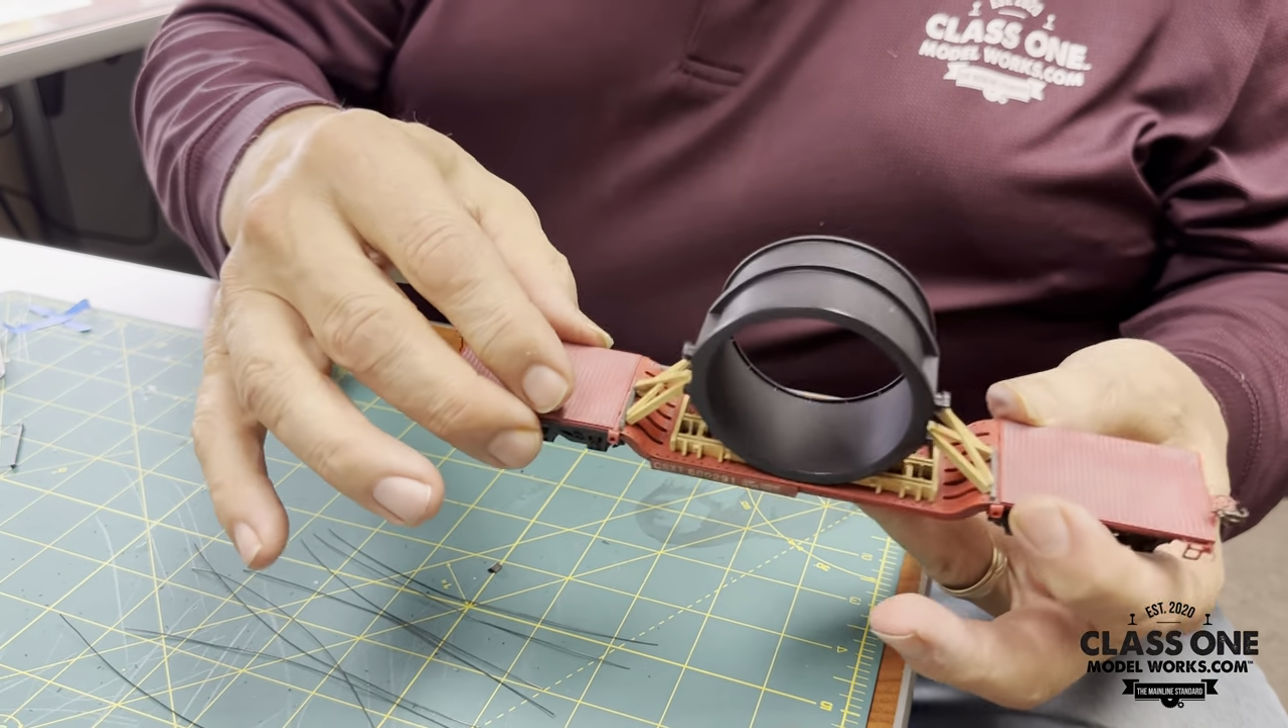We've got our bracing and our cribbing is all in here.